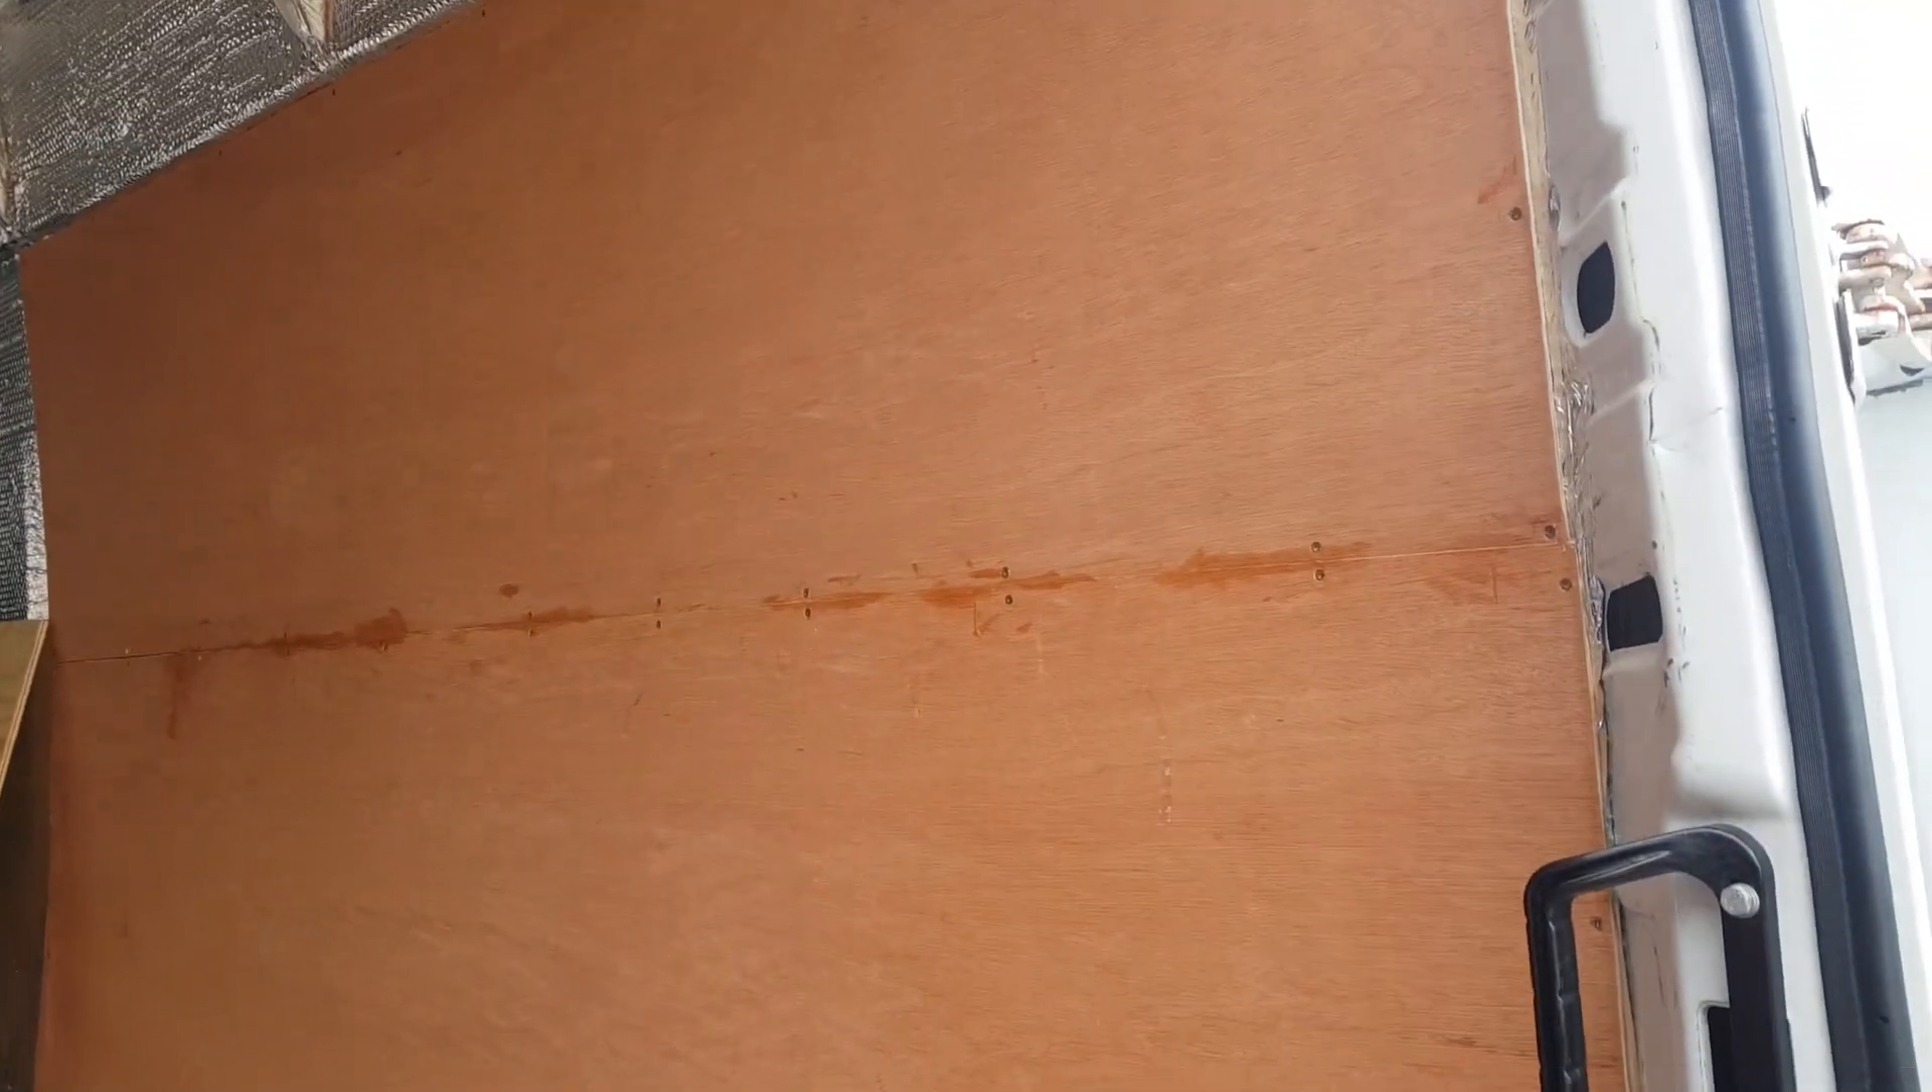So we've got the rear section side panels up so just about ready for starting construction on the beds.